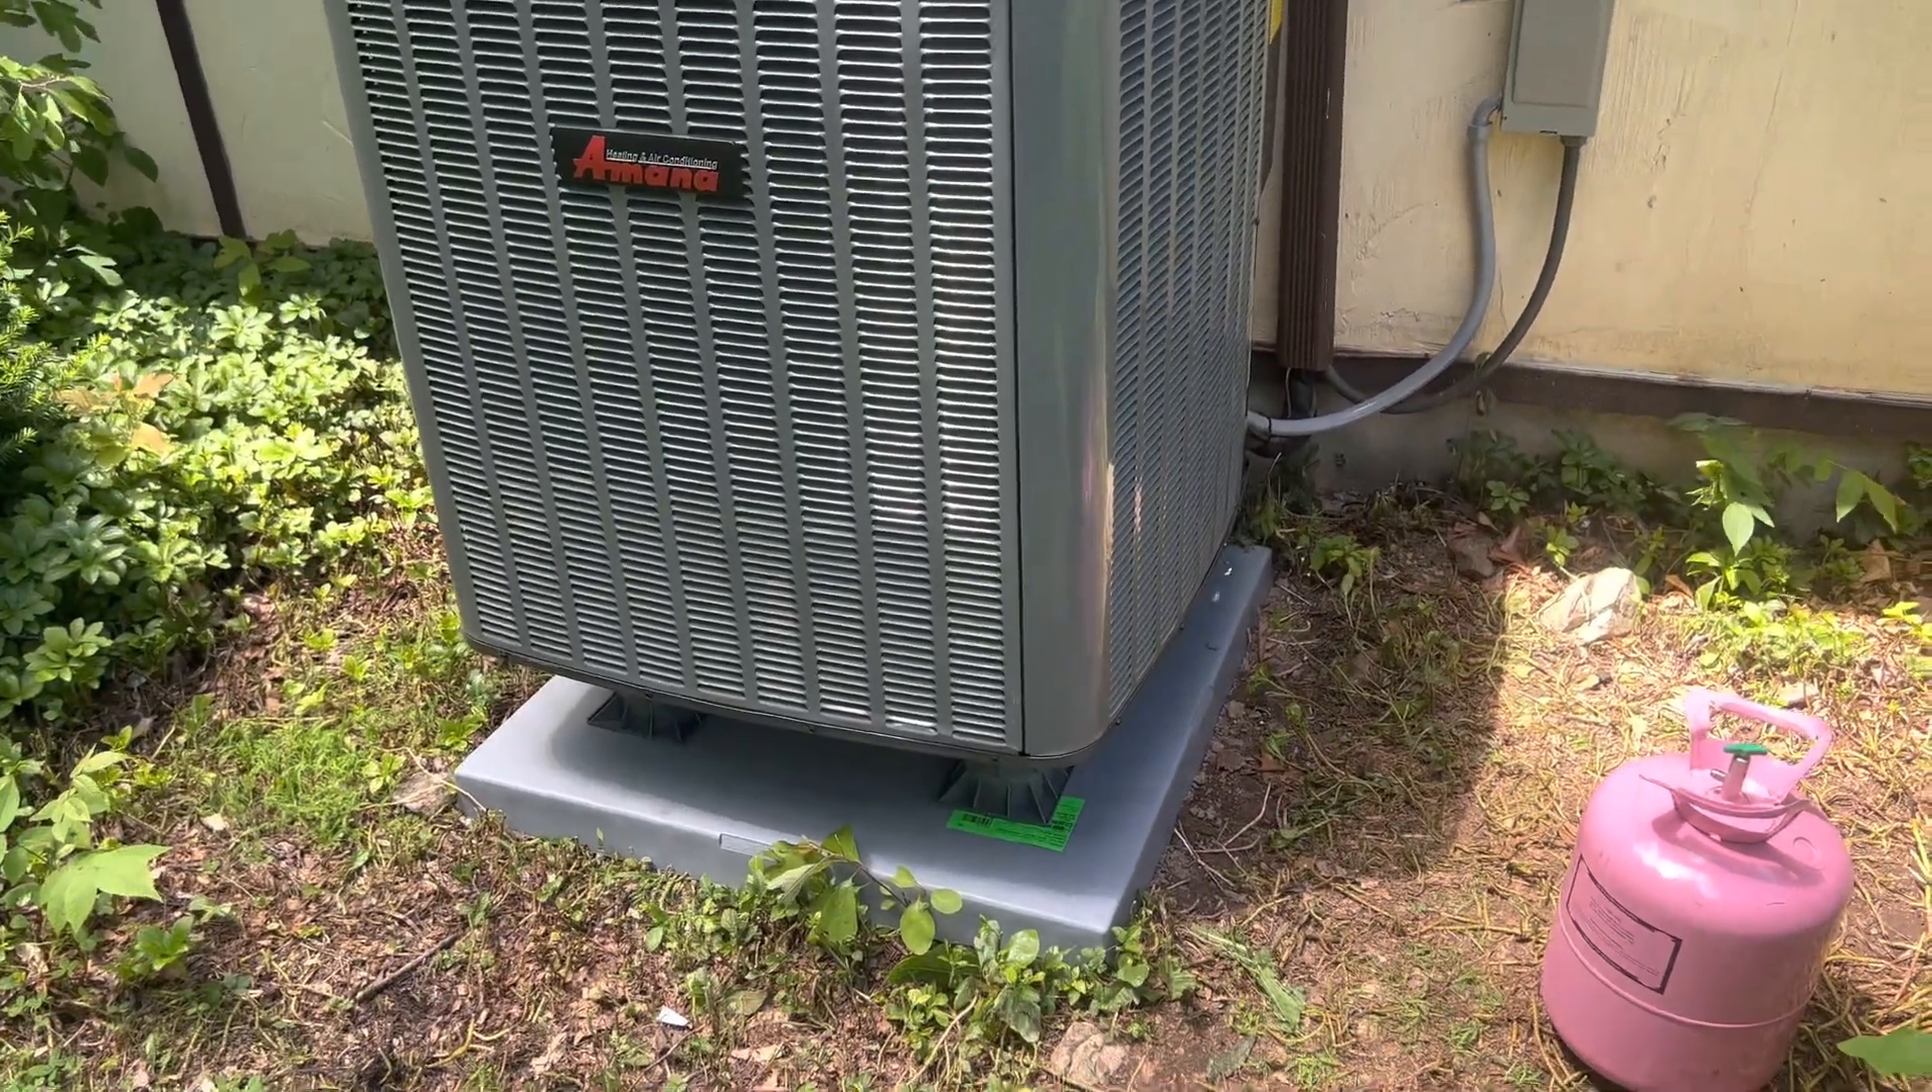Okay so we got our outdoor here on the pad and the sticker's still there.